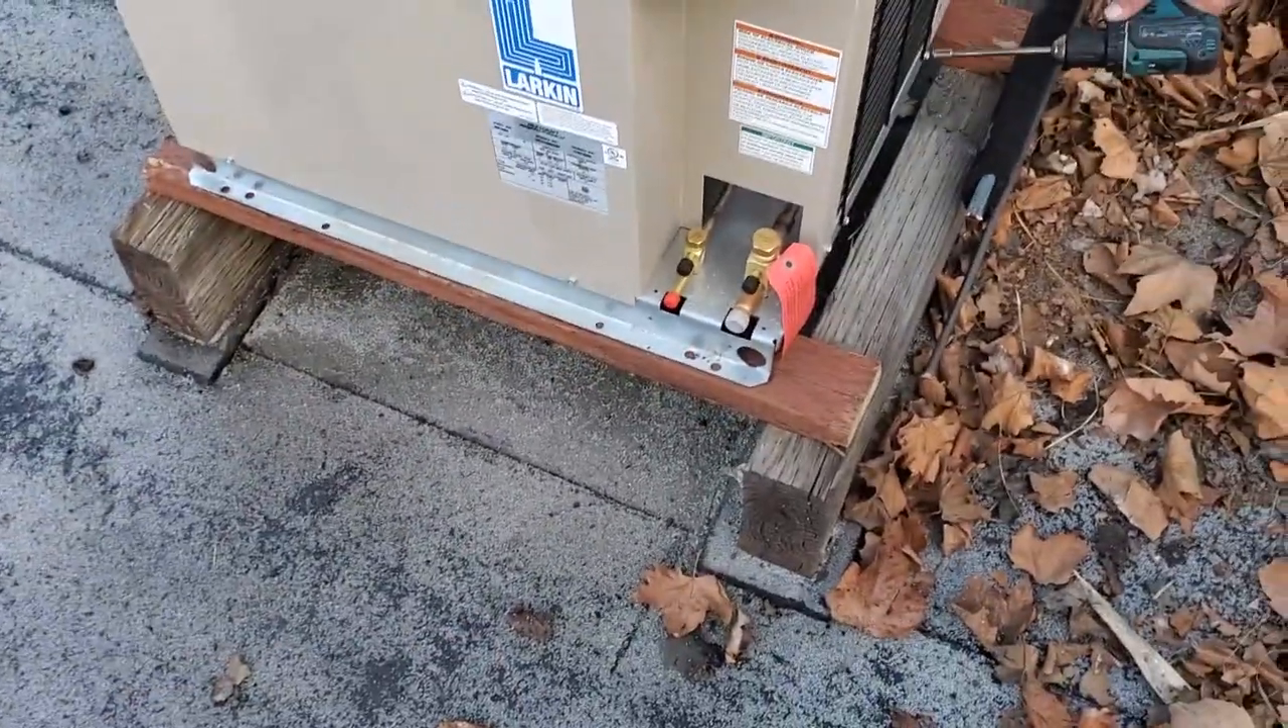All right, we got the condensing unit mounted. I just cut the two by fours across.